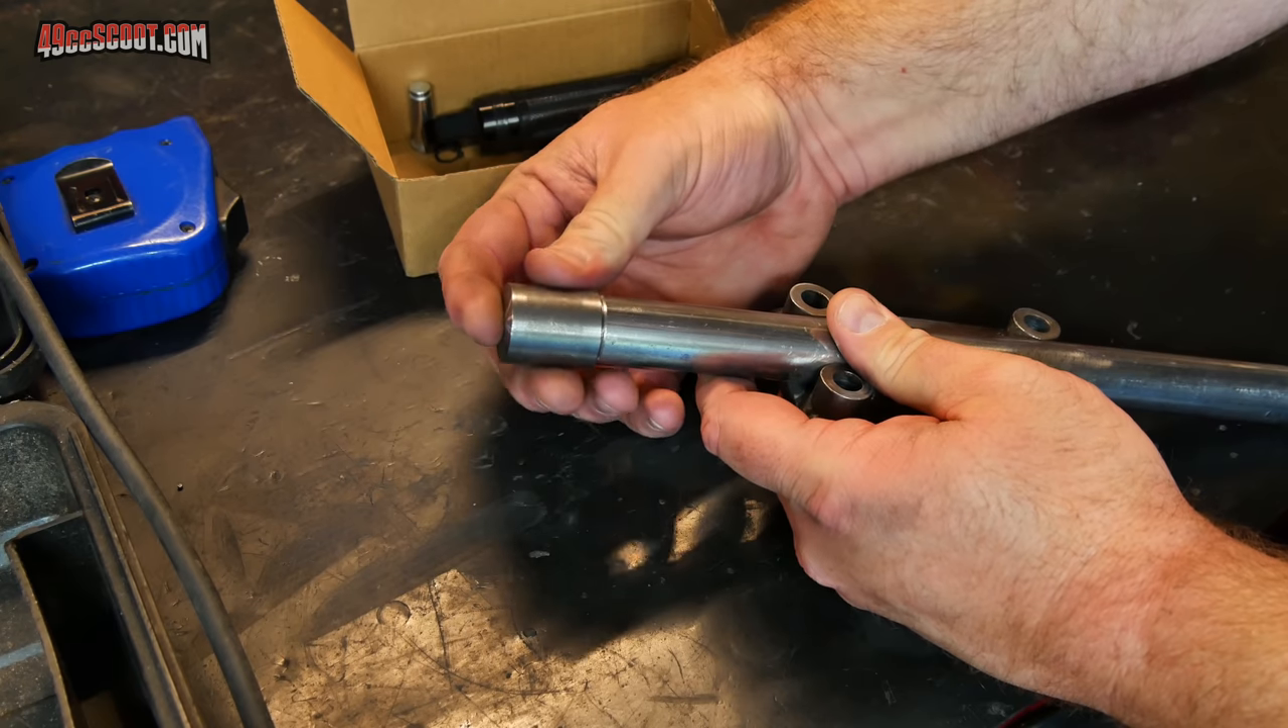I've got a piece that fits into the end of the tubing now.